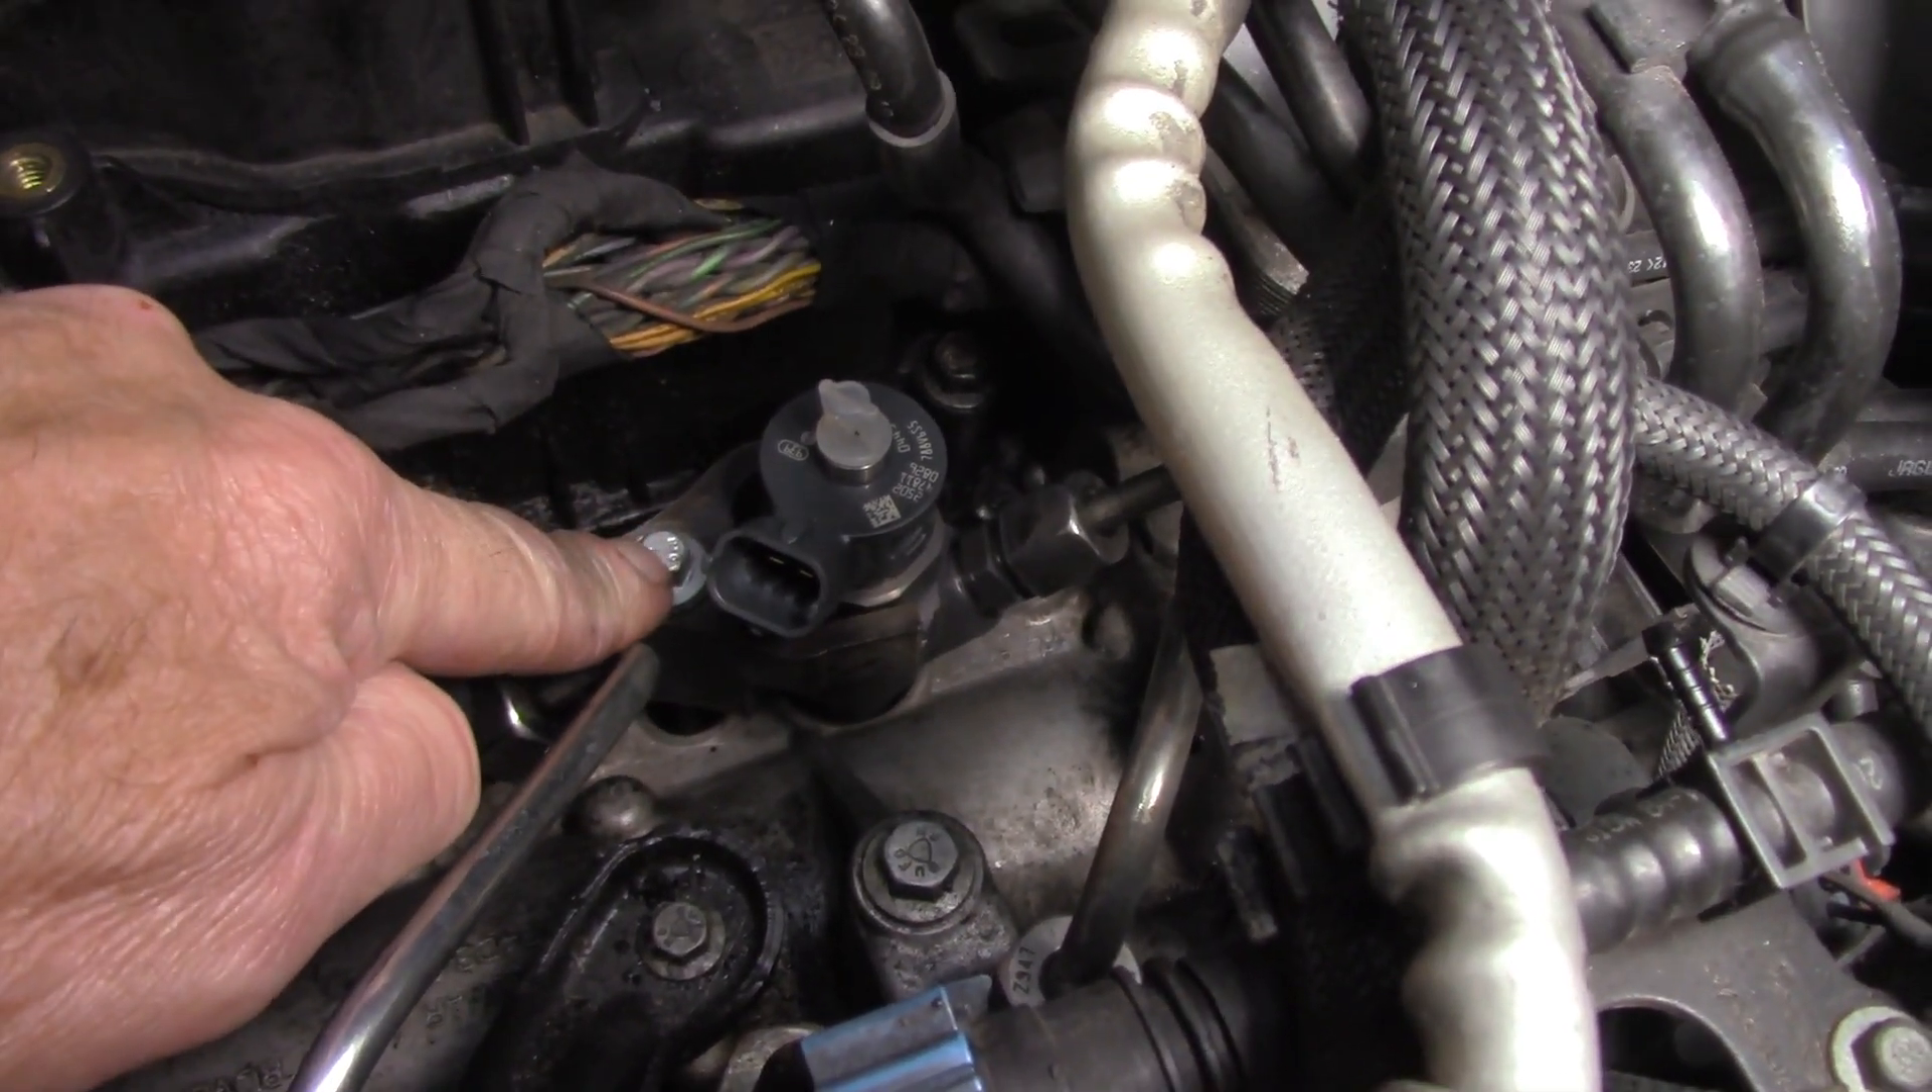I've got the new injector in, complete with new bolt there.